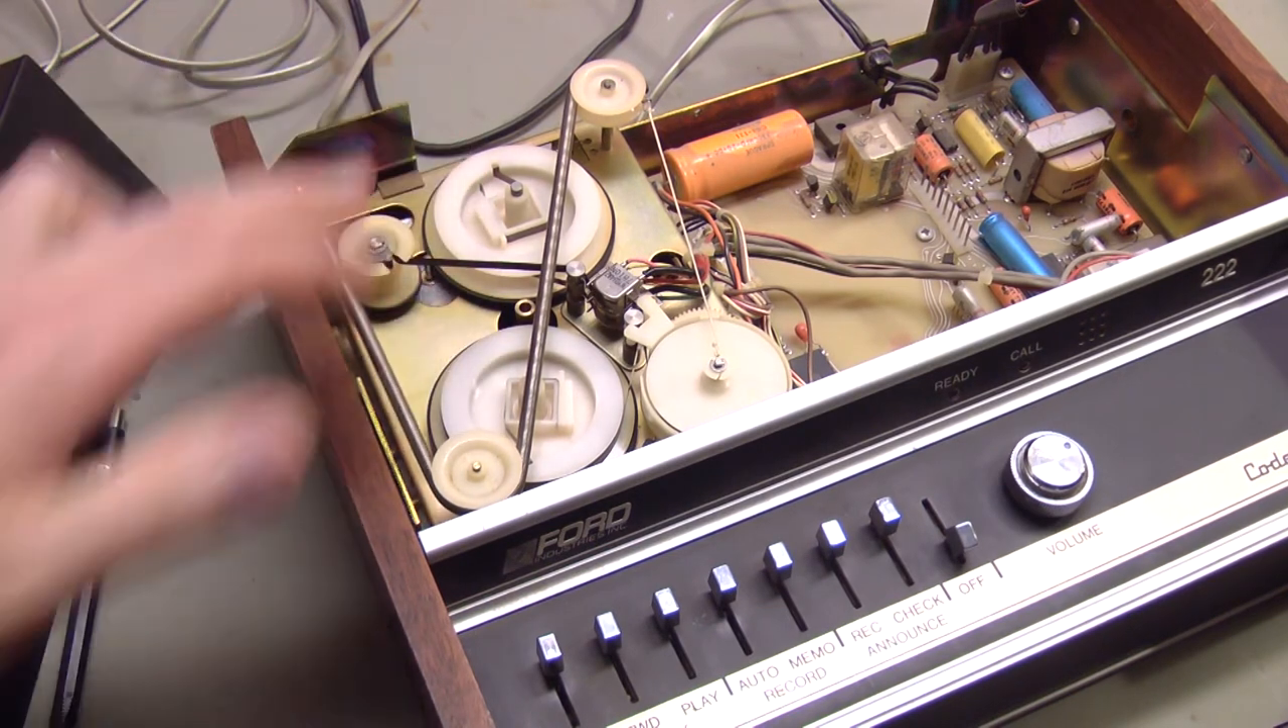The tape is reinstalled. I haven't reinstalled the covers over the reels yet.